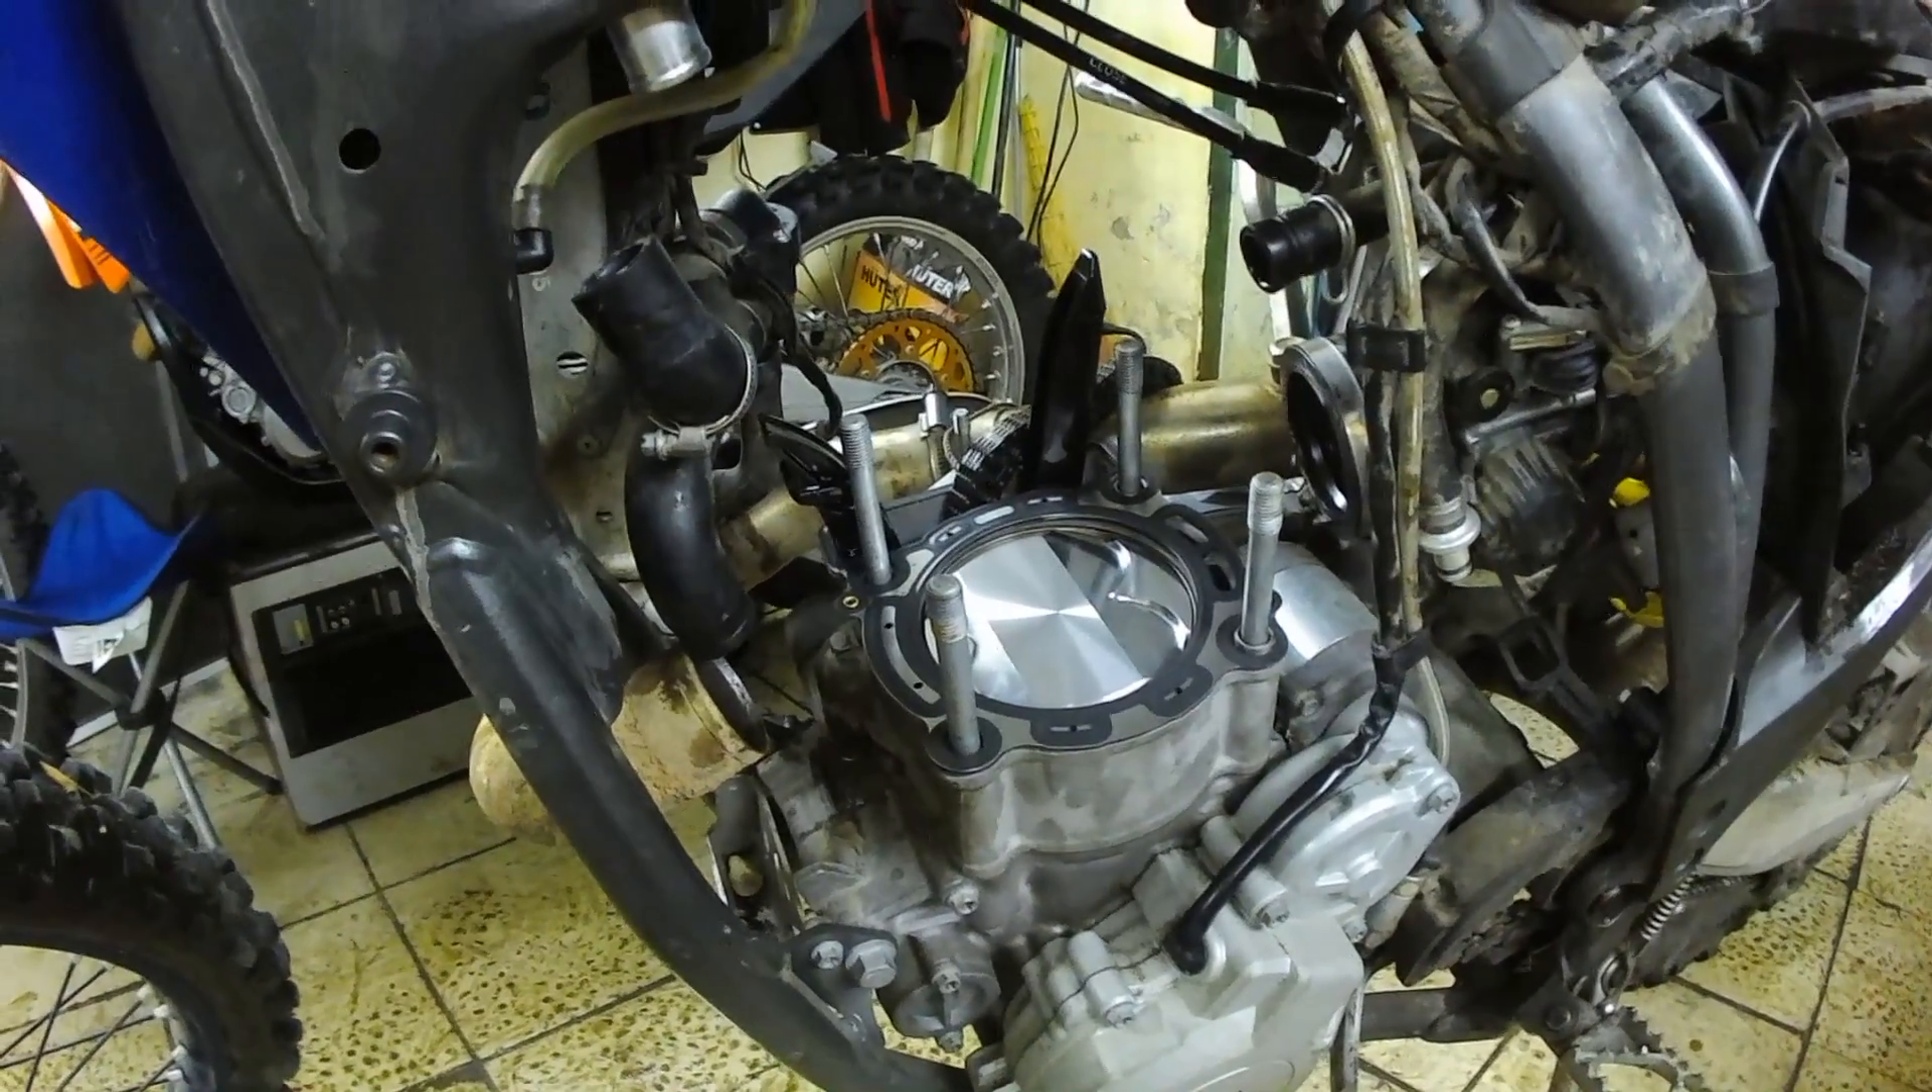Сейчас установил прокладку но предварительно все зачистил перед этим и теперь ставлю голову.